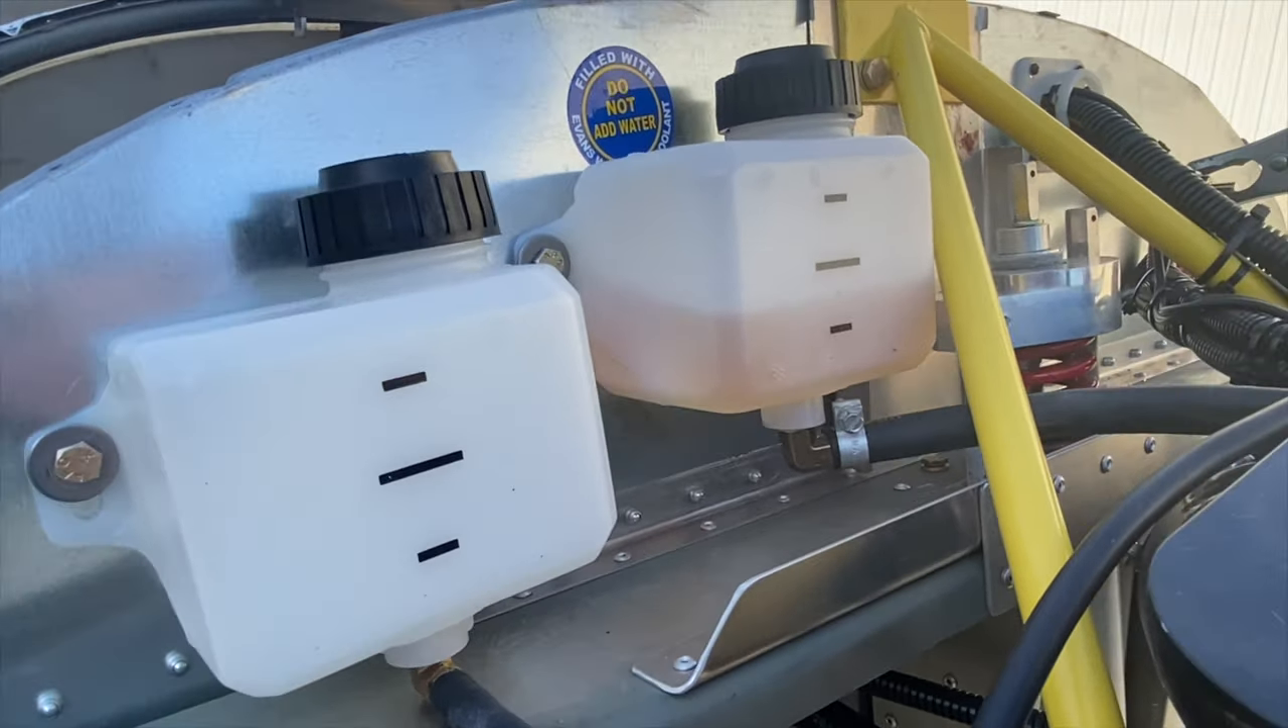So we have installed a gearbox venting canister on the firewall next to the coolant canister.